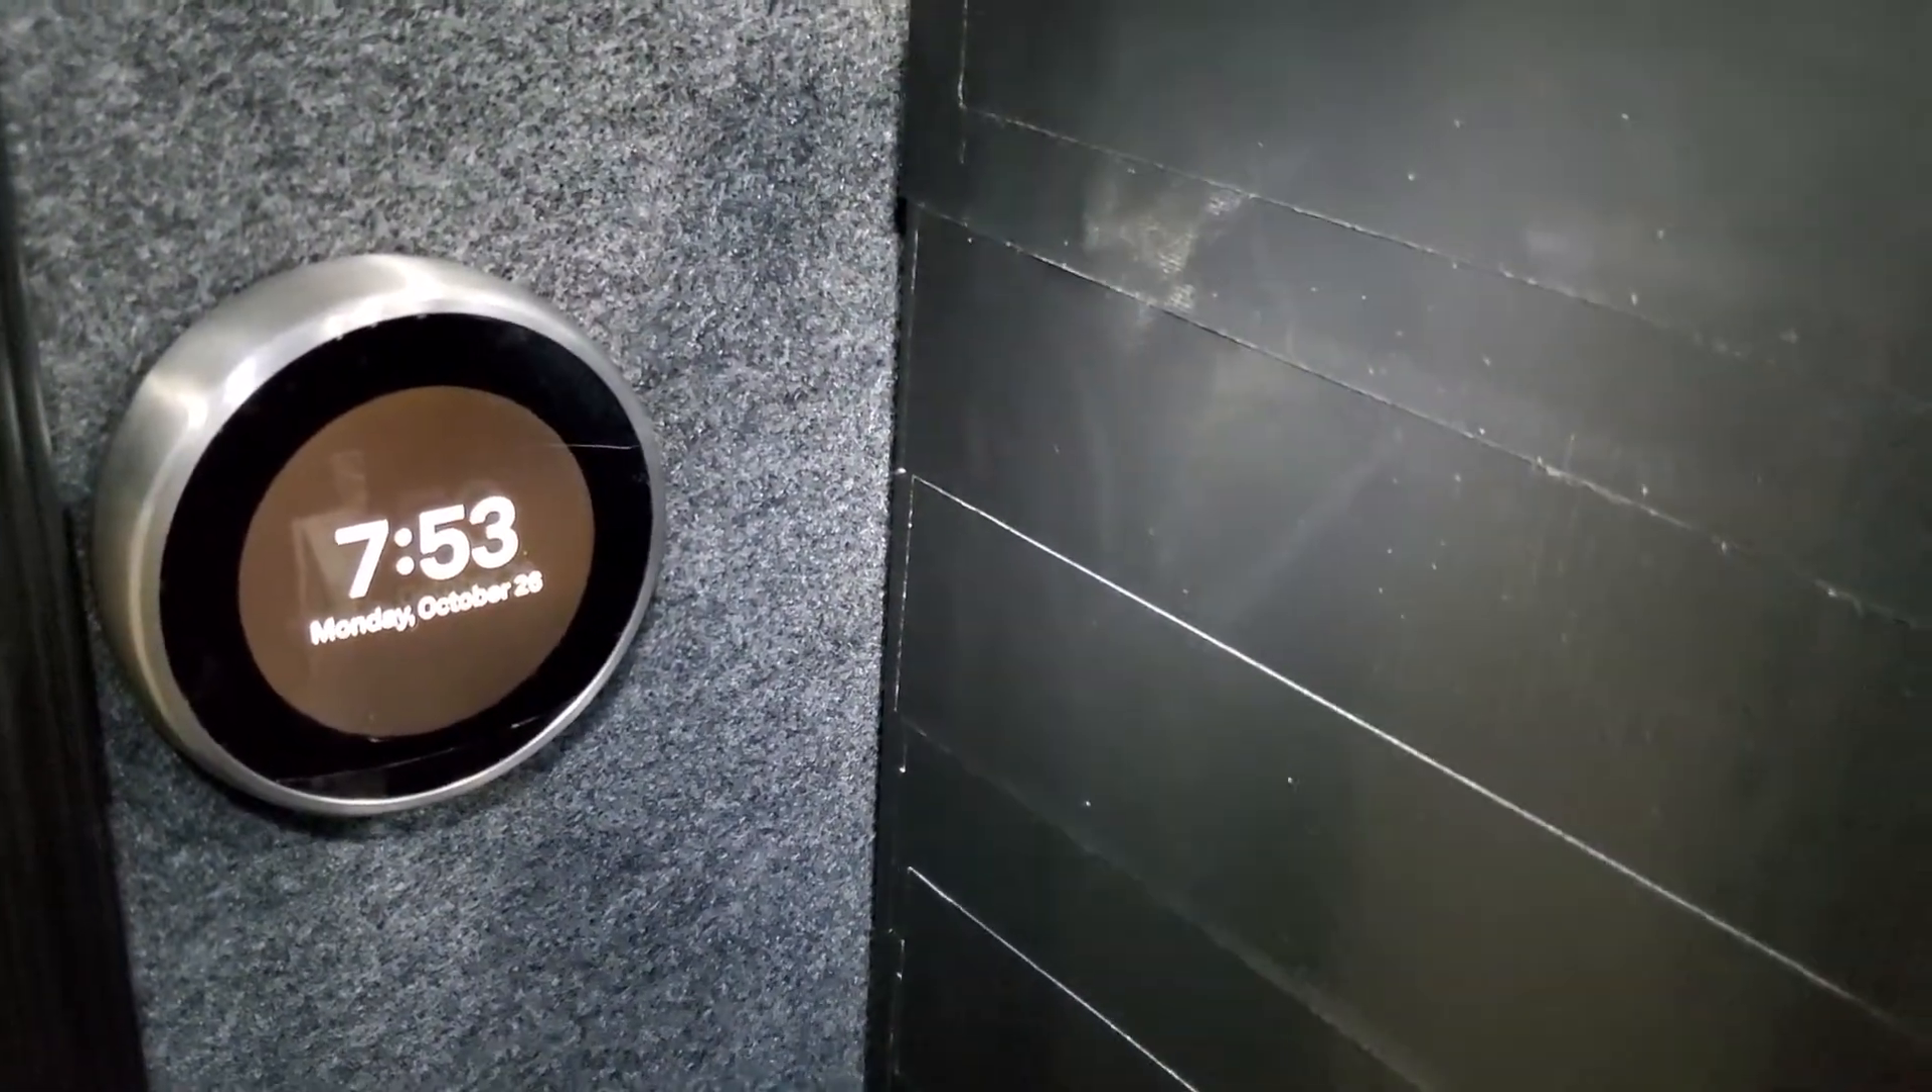It's finally done I got that nest thermostat installed in my van.